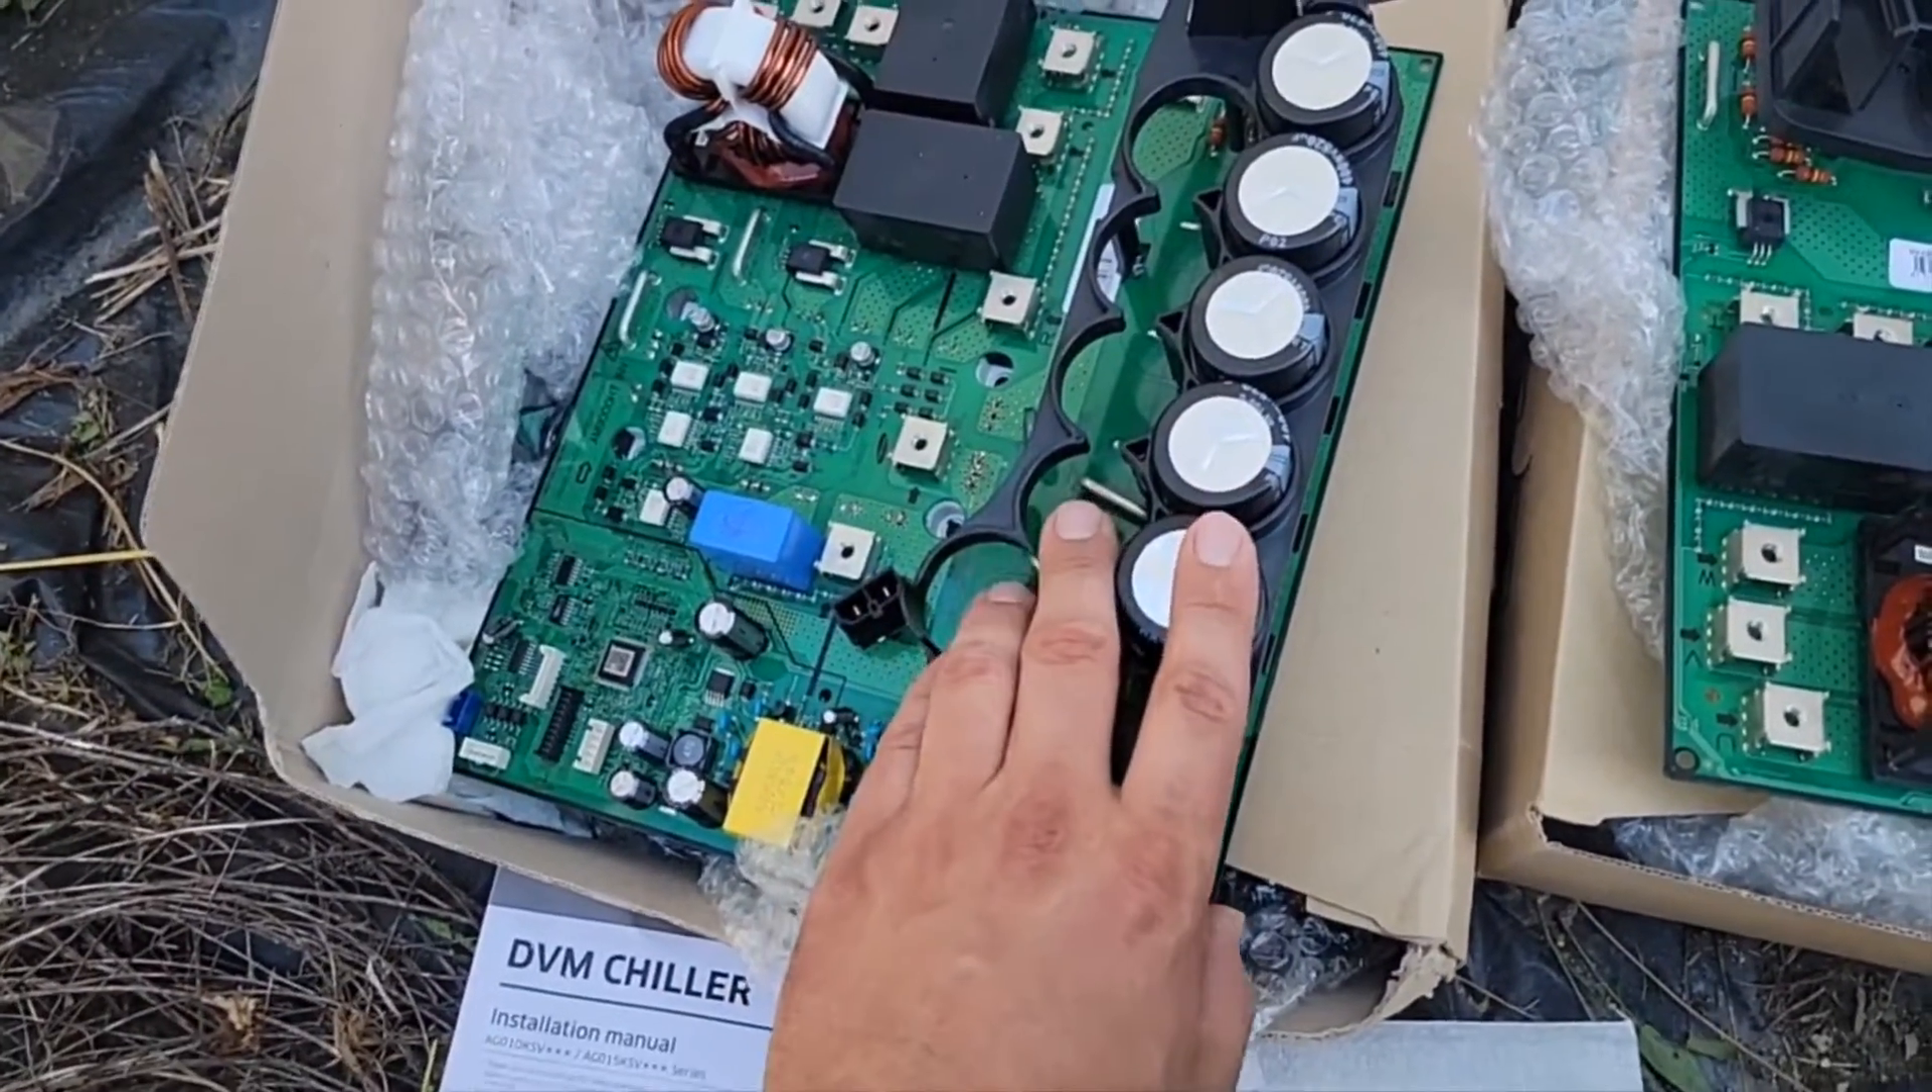I also took the plastic holders that are around the capacitors off of the old inverter boards, and I placed them on the new ones before I install them.